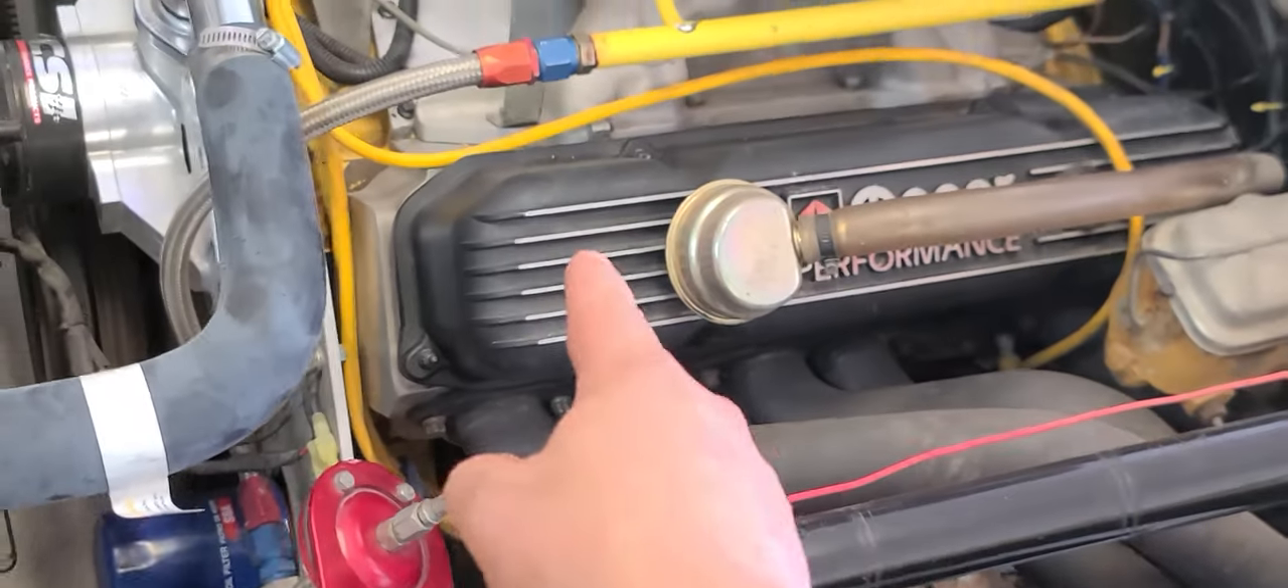Now i've not taken off the valve cover yet.